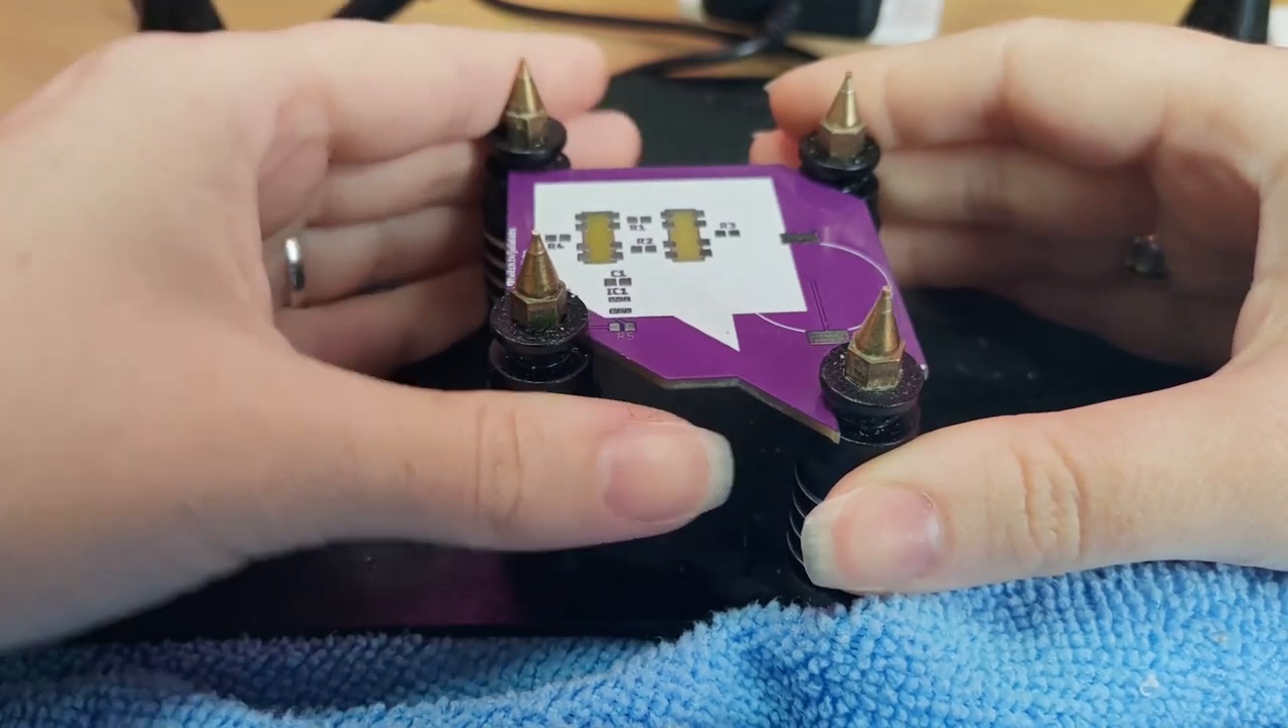Prendi a placa aqui nesse meu suporte.